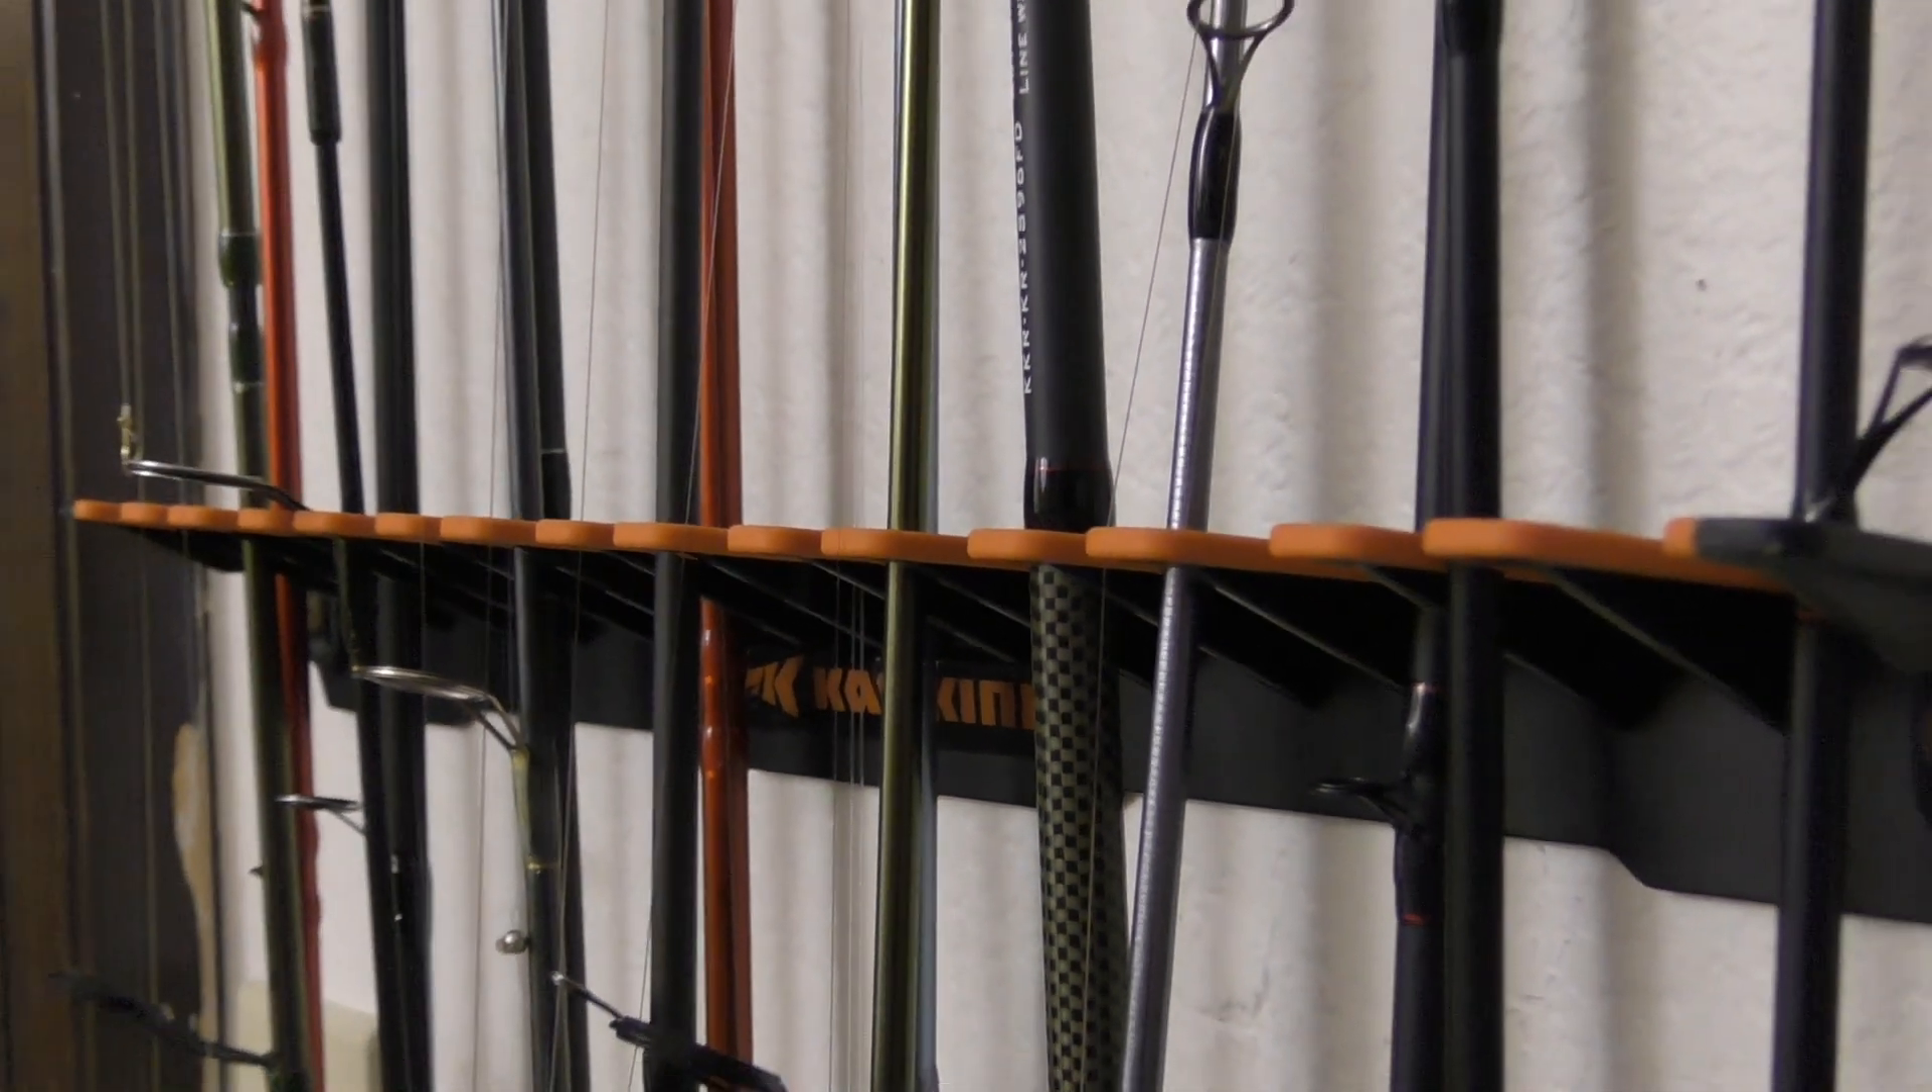First, you've mounted your V15 Cask King wall rack.